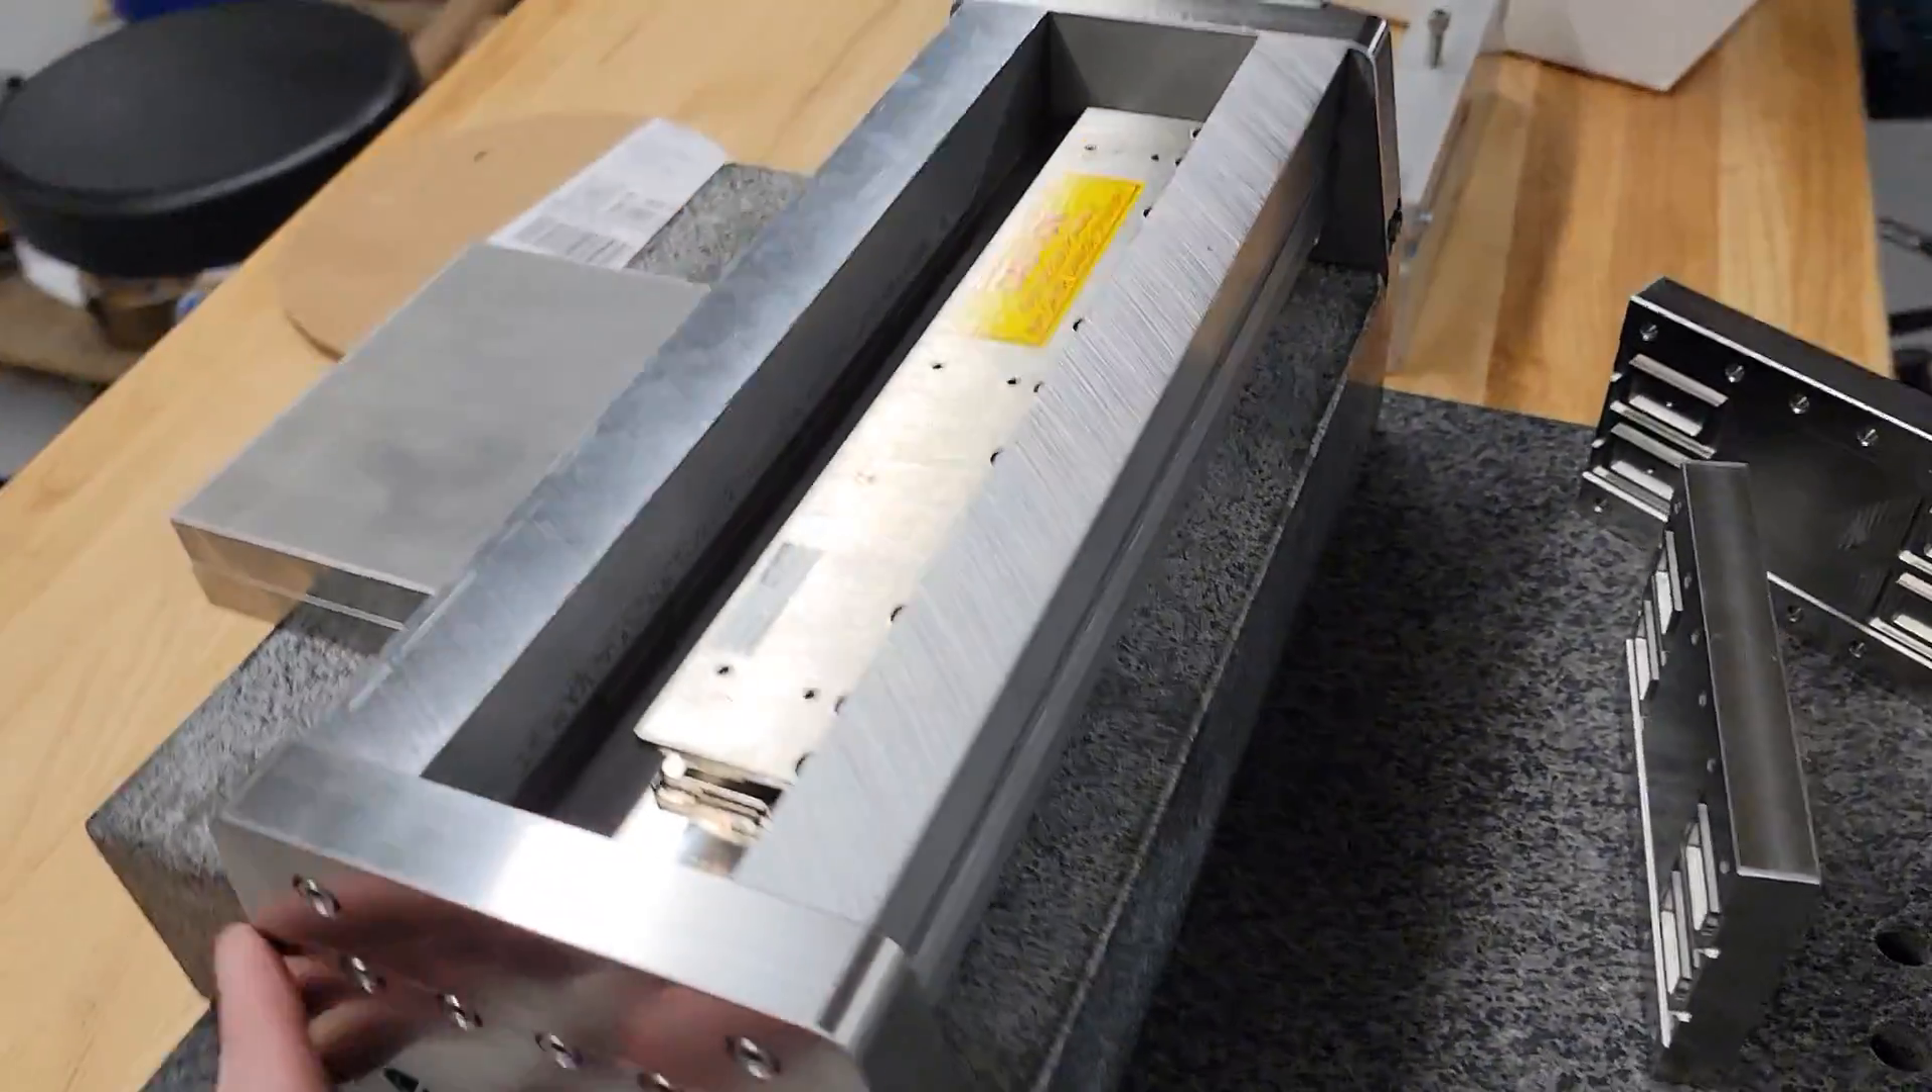This is the bearing rail here and I've got the linear motor magnet track in it just so you can see how it's going to go.